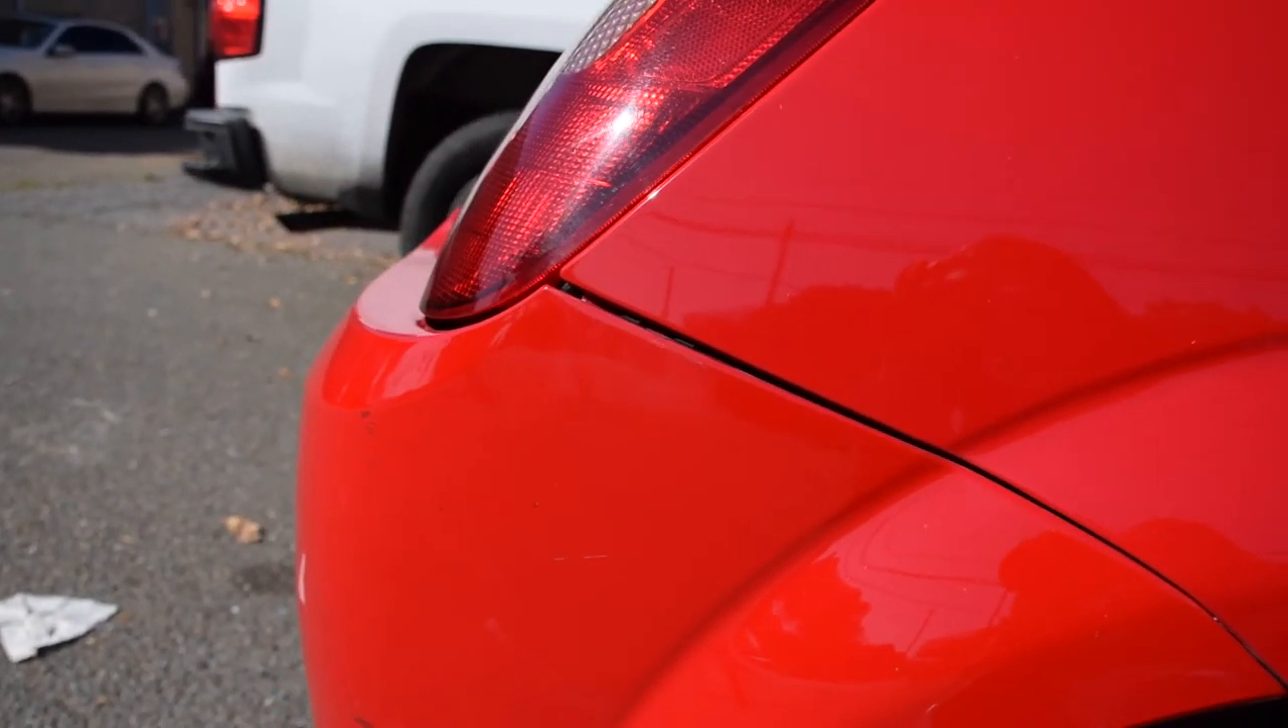So you can see here there is a gap between the quarter panel and the rear bumper.